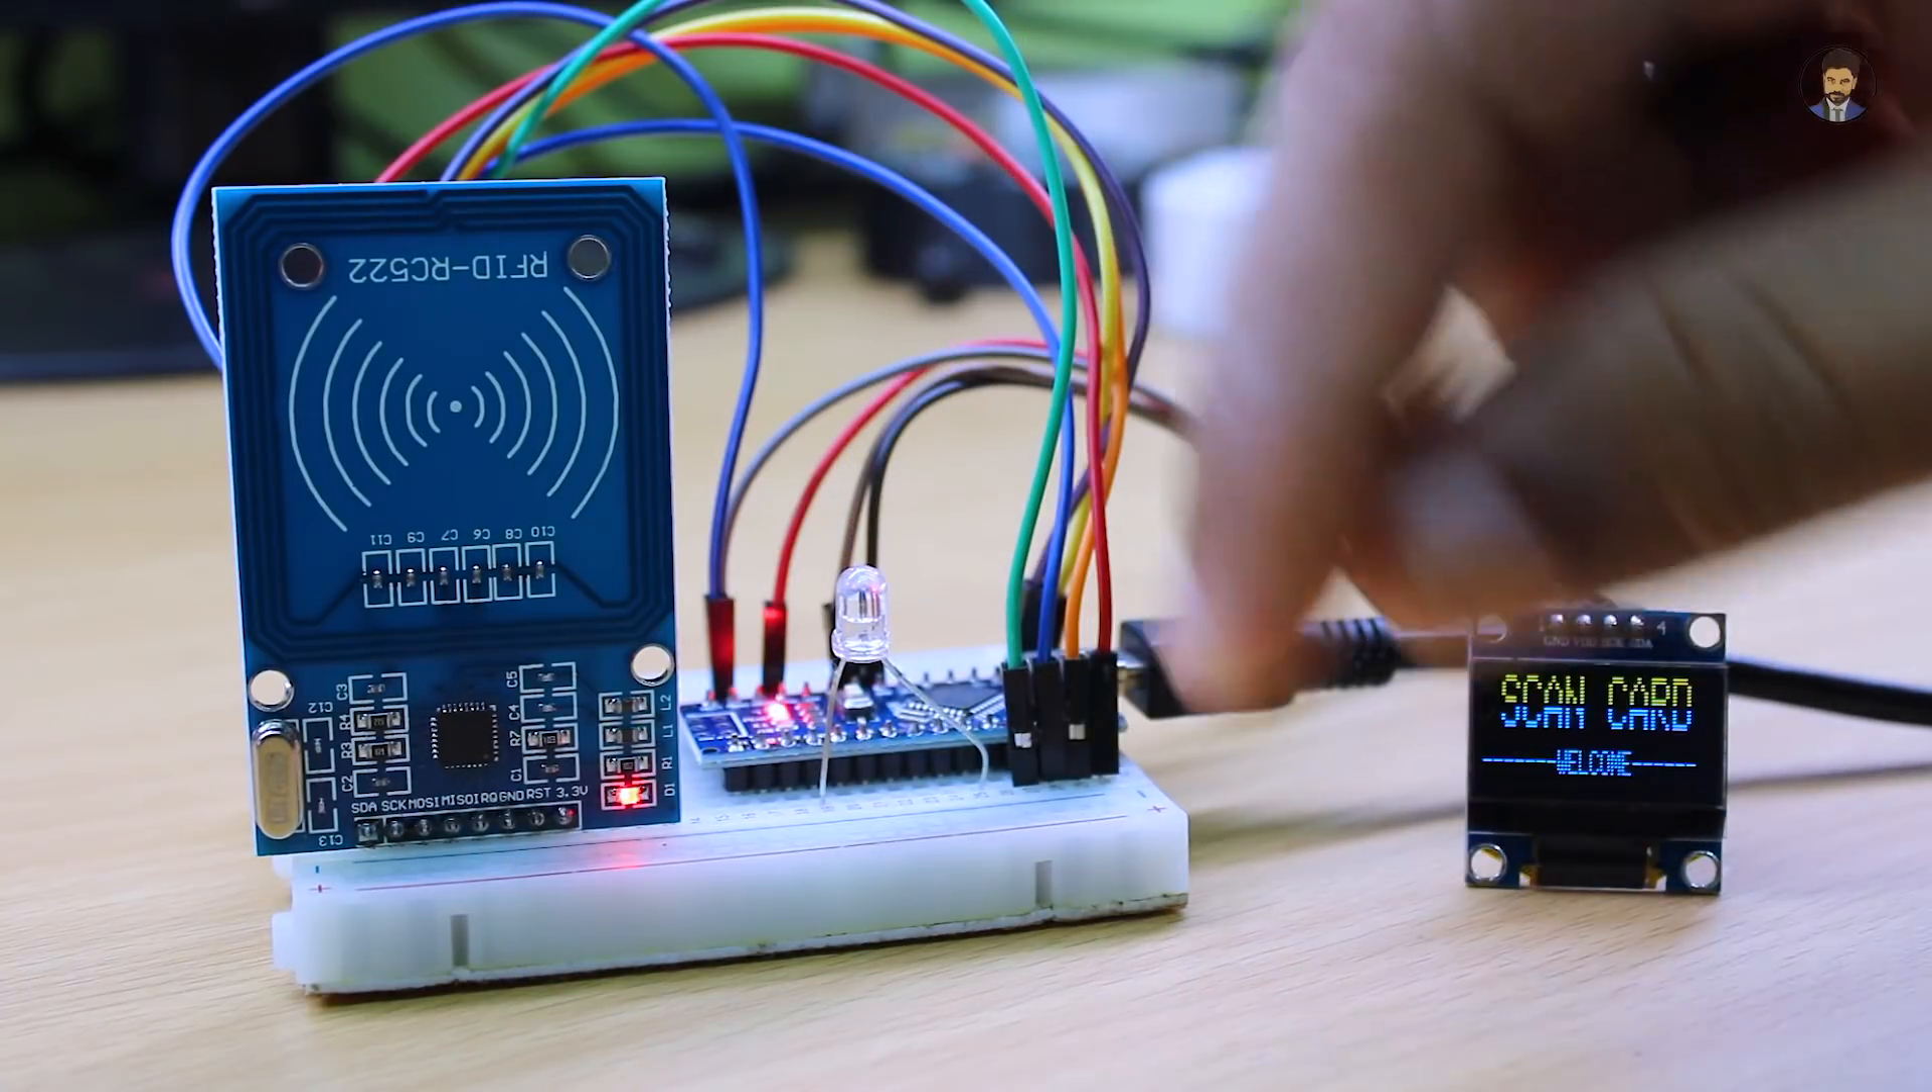आउटपुट पर हमने एक LED लगा दिया है।